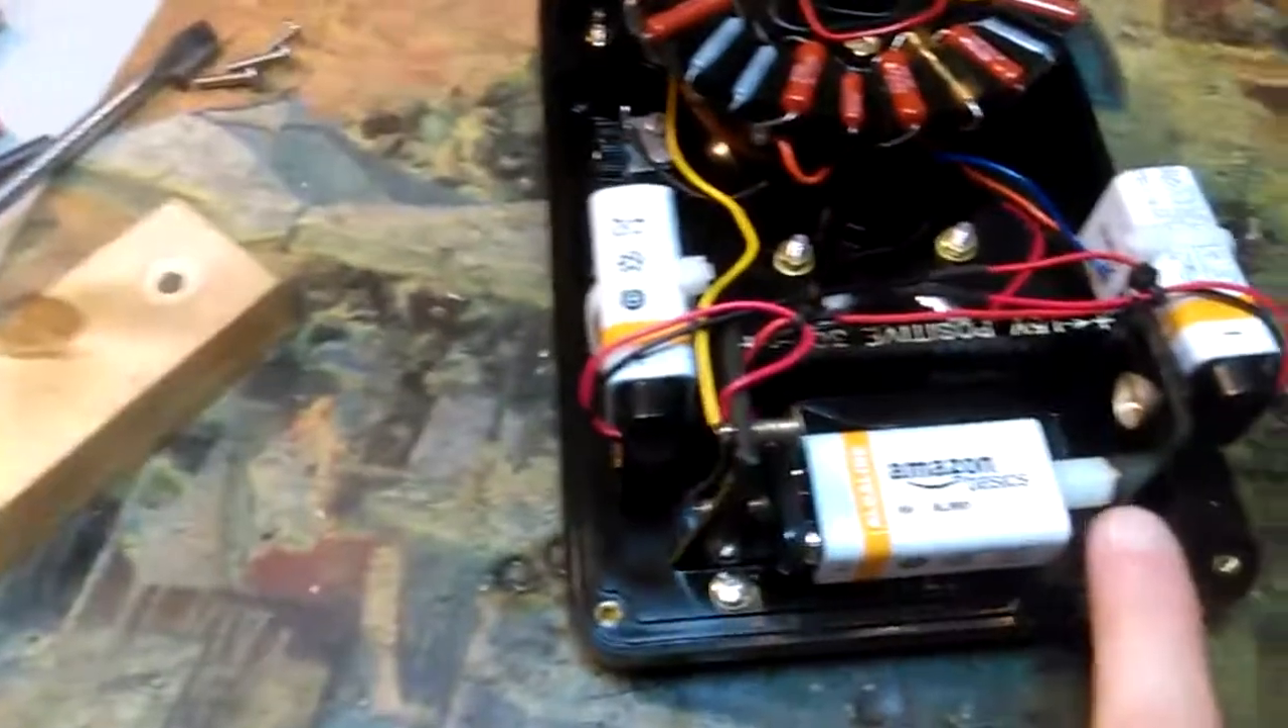So about 15 minutes later here we are and all three 9 volt batteries are installed and wired together as you can see one at each position.